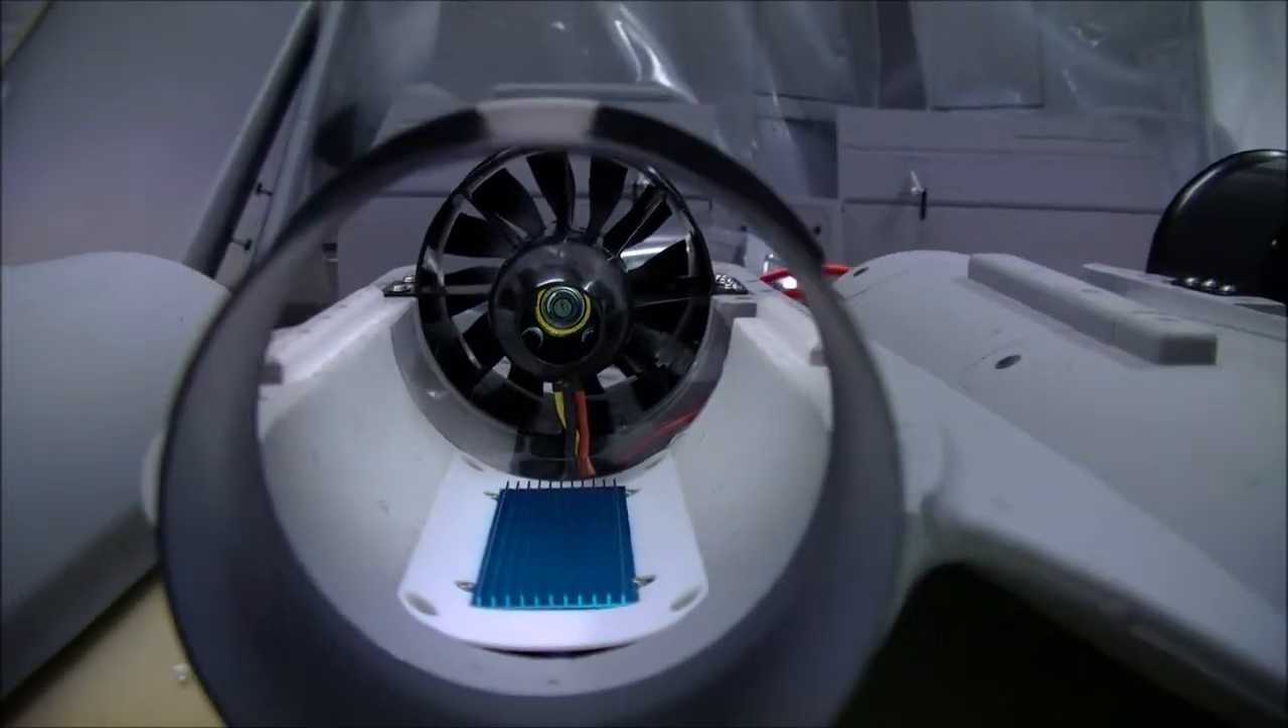You'll also see that I've got installed the Freewing Outrunner 90mm 12 blade system, the same that you find in the Stinger 90s, that should be ample power for this aircraft.